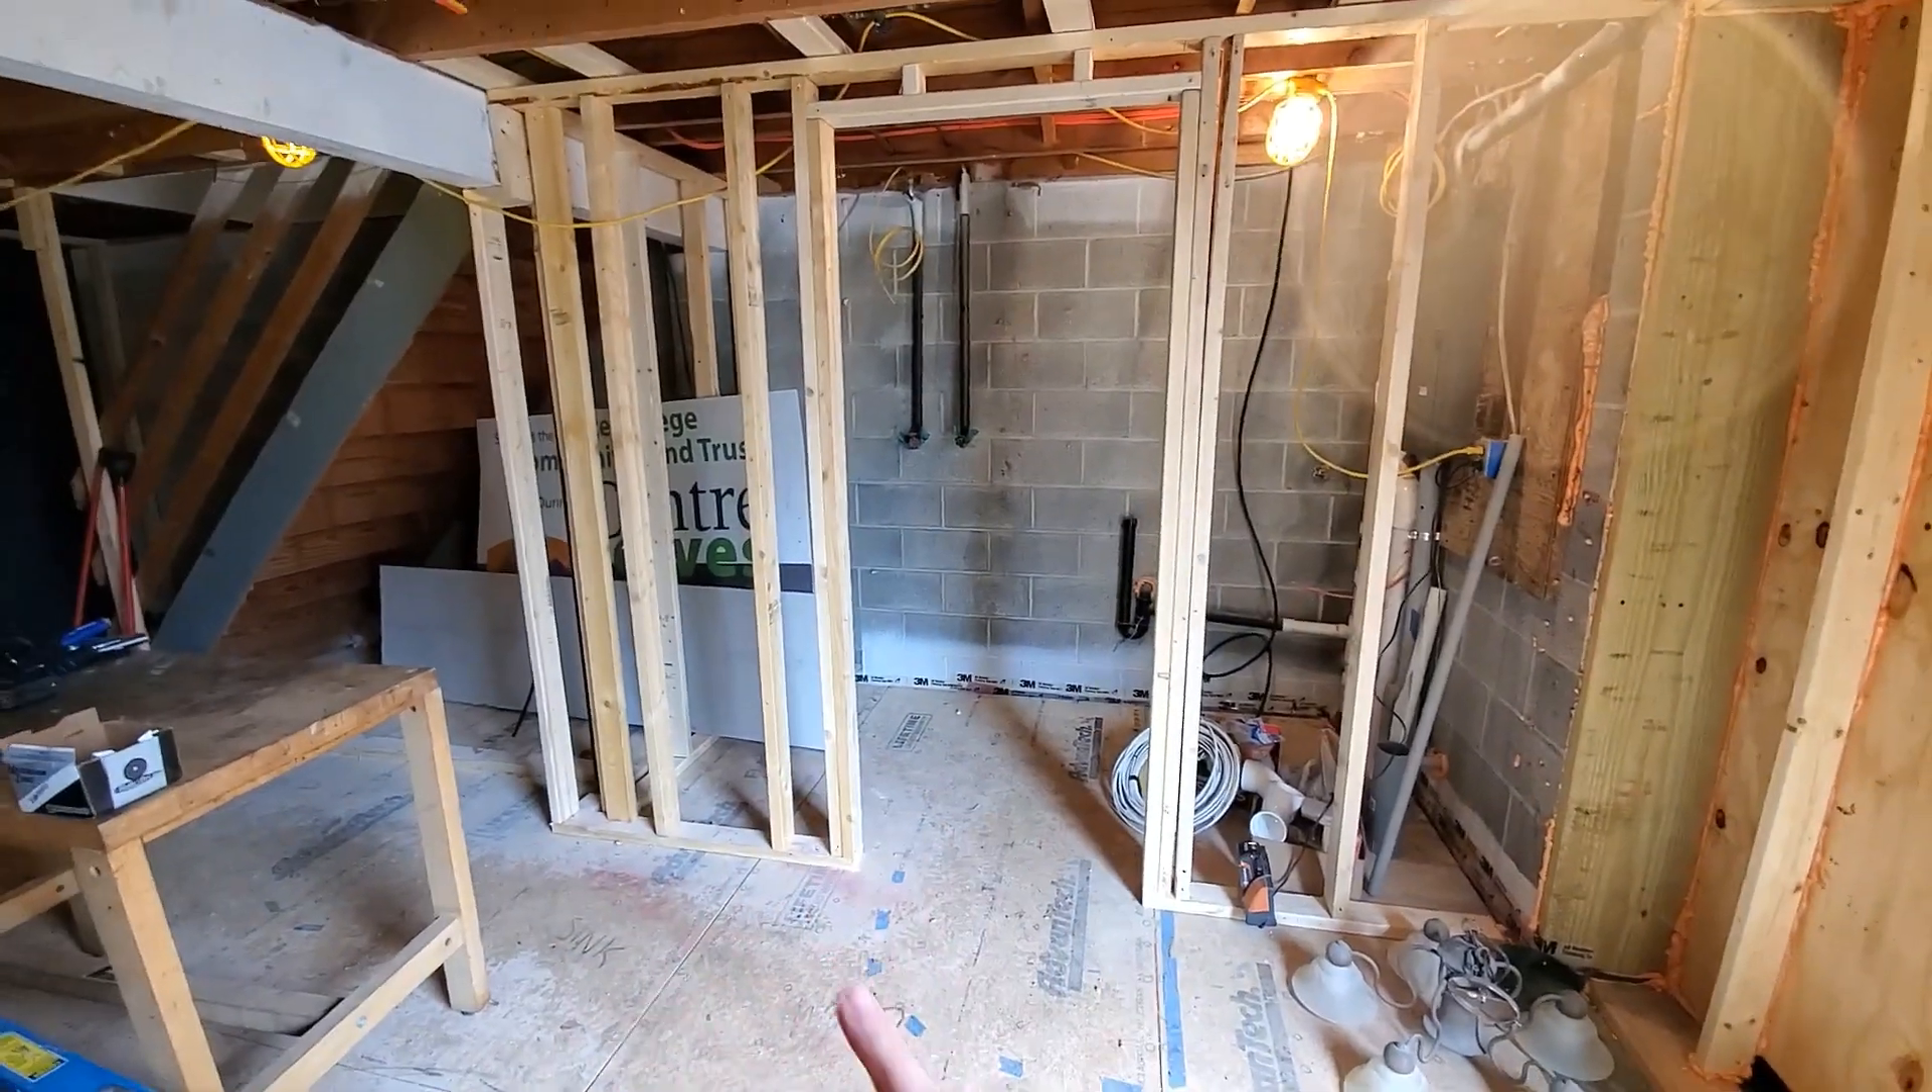We have framed out for a laundry closet over here.